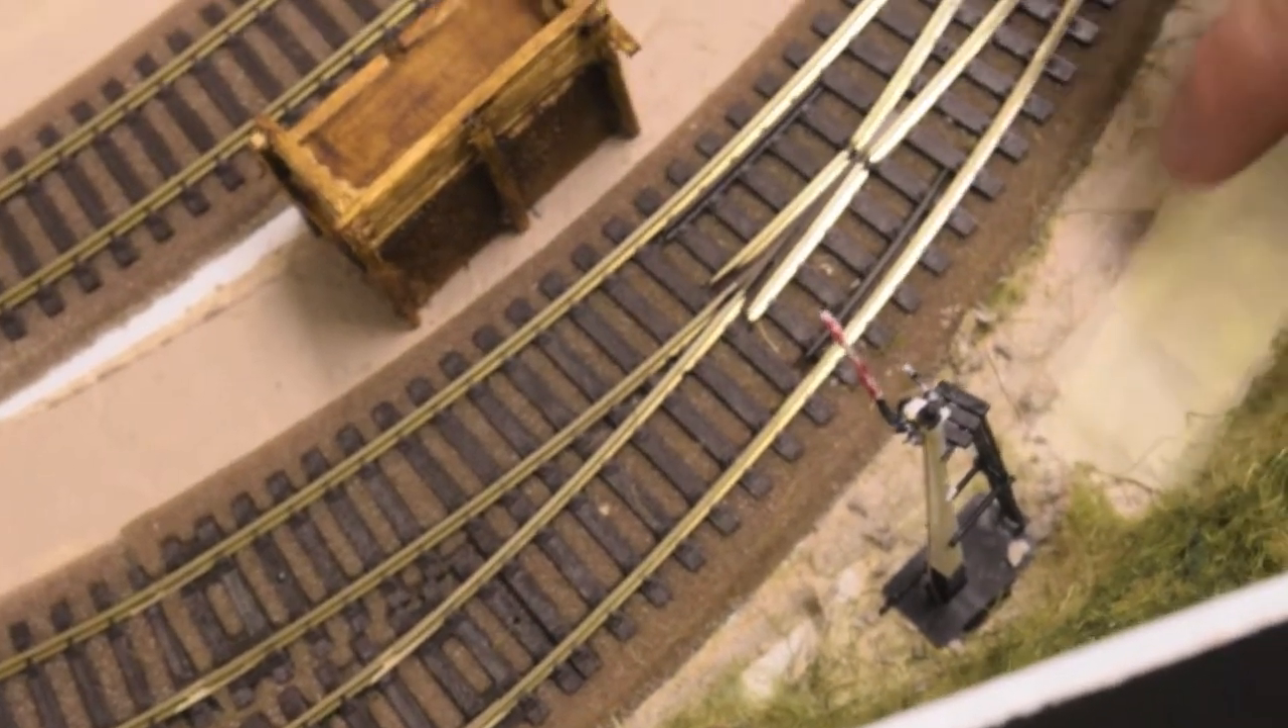Okay that's the quarry signal now in it's proper place now on the baseboard.